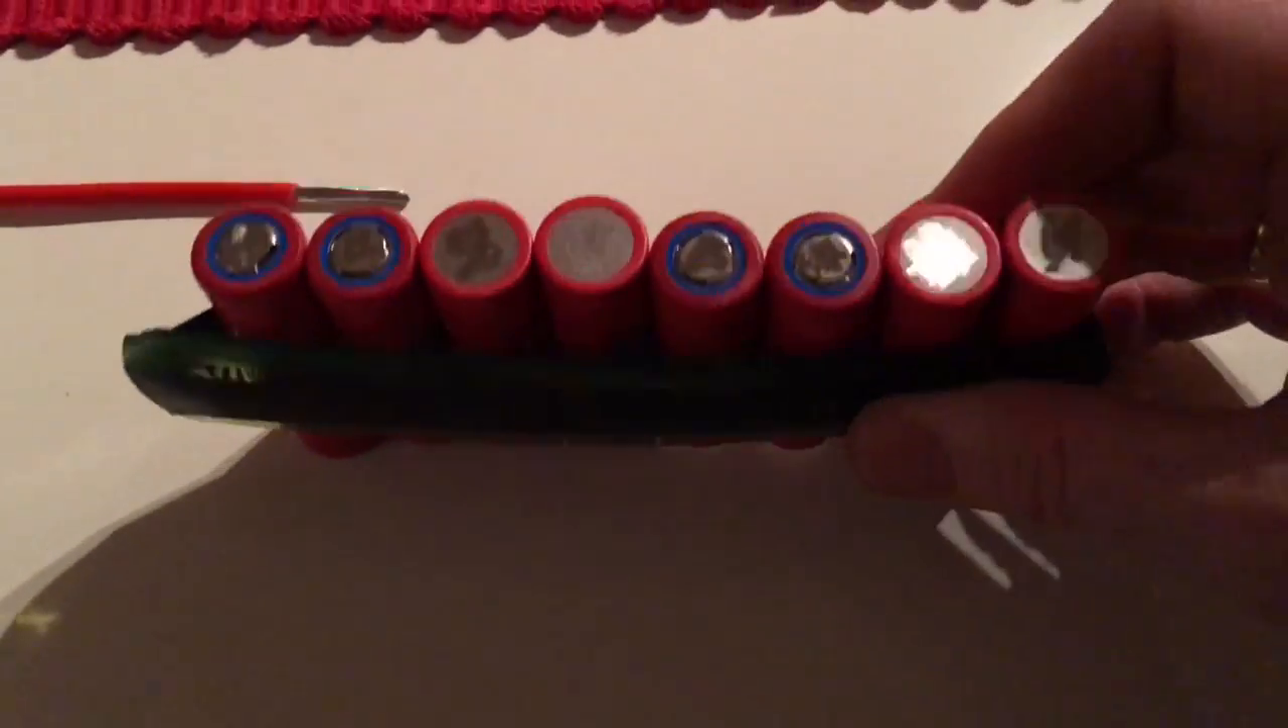As you can see here, I have mounted the batteries on a kind of a jig.